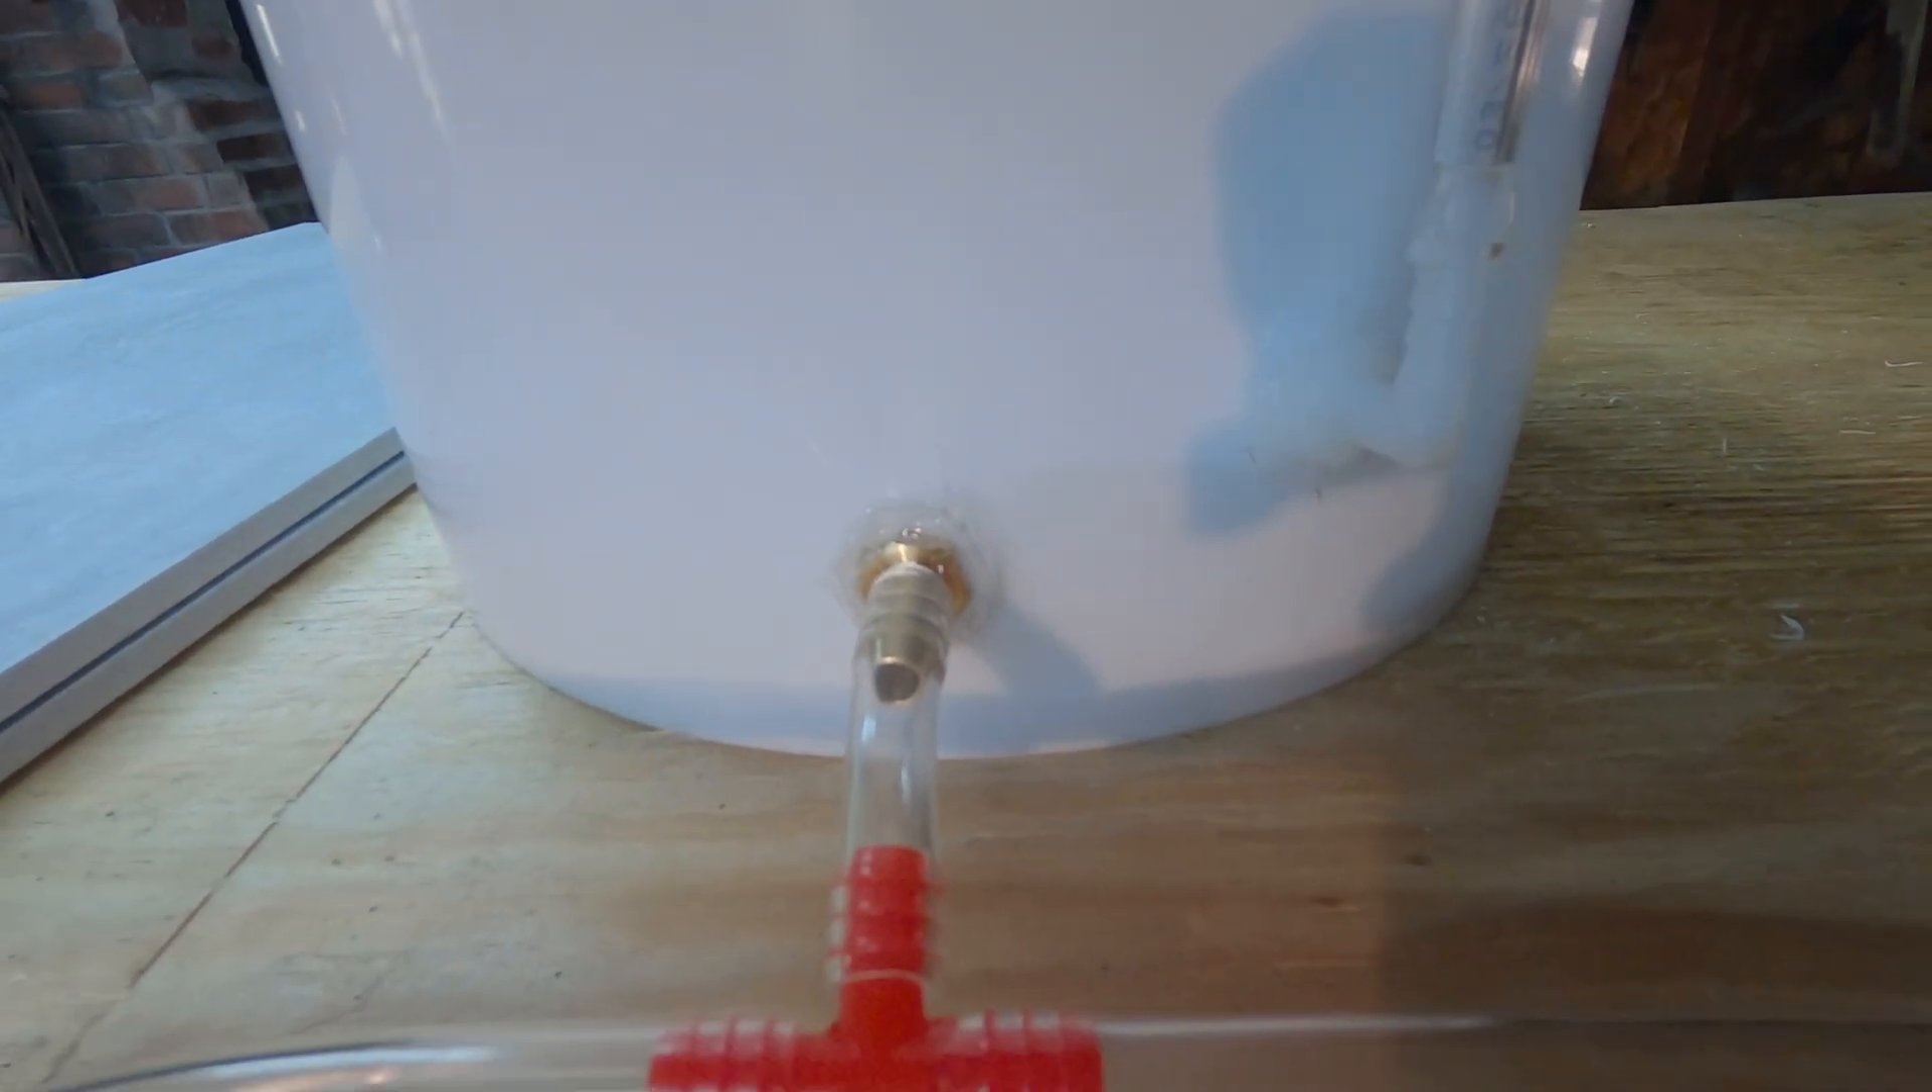Now we've got our tubing rigged up.